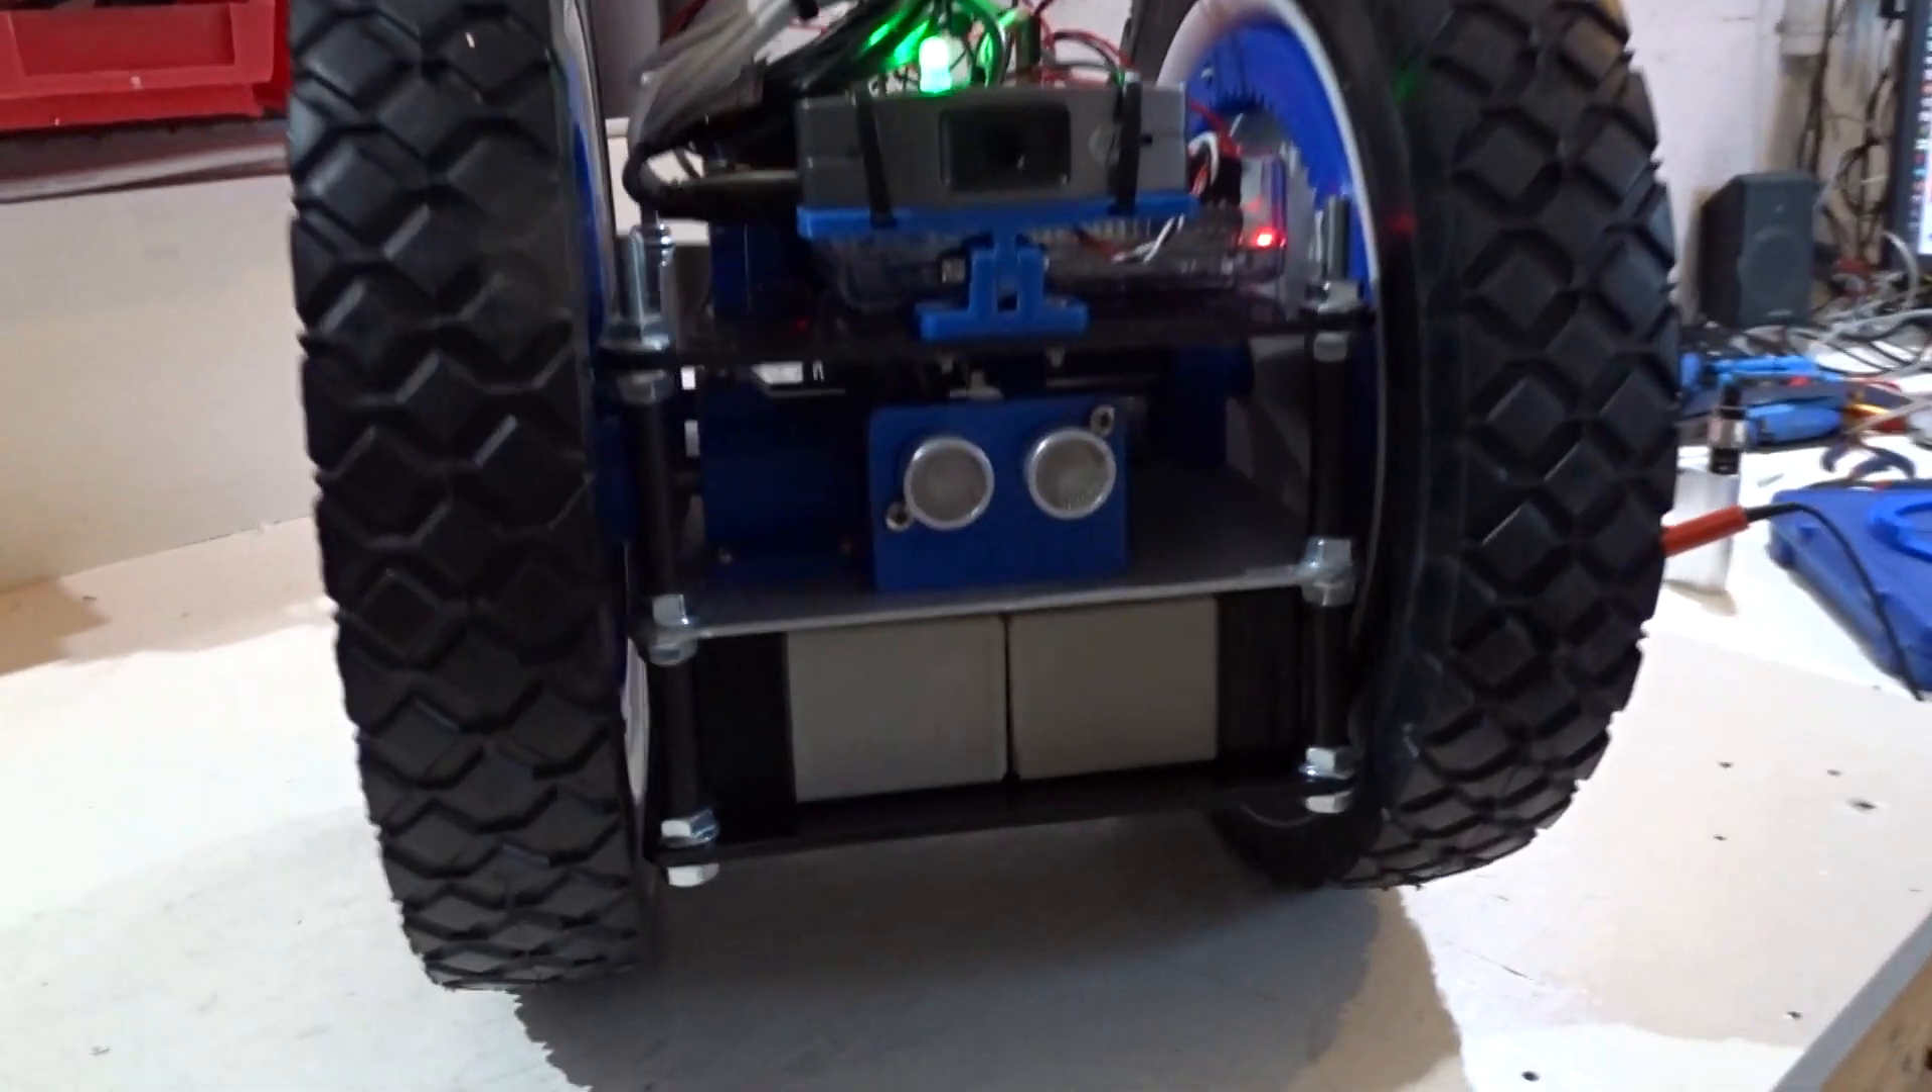So the robot's all put back together.